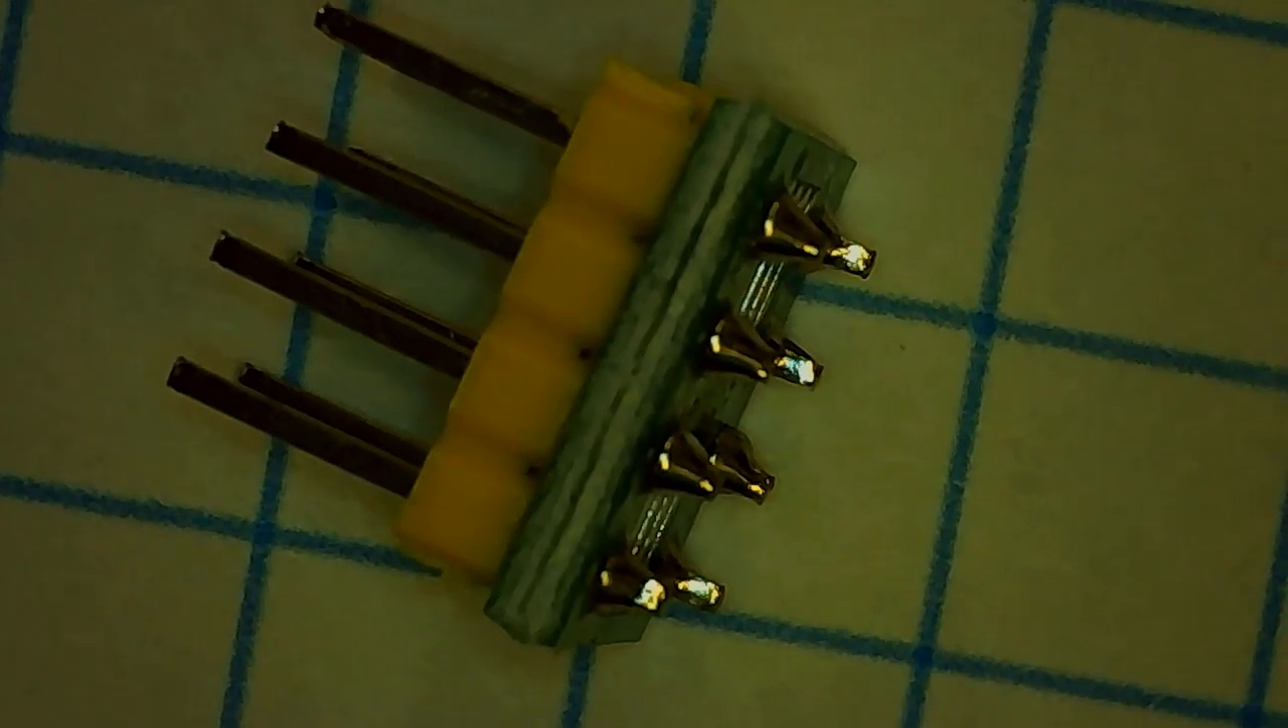Let's start by soldering these headers on this MSOP adapter. Mission accomplished.